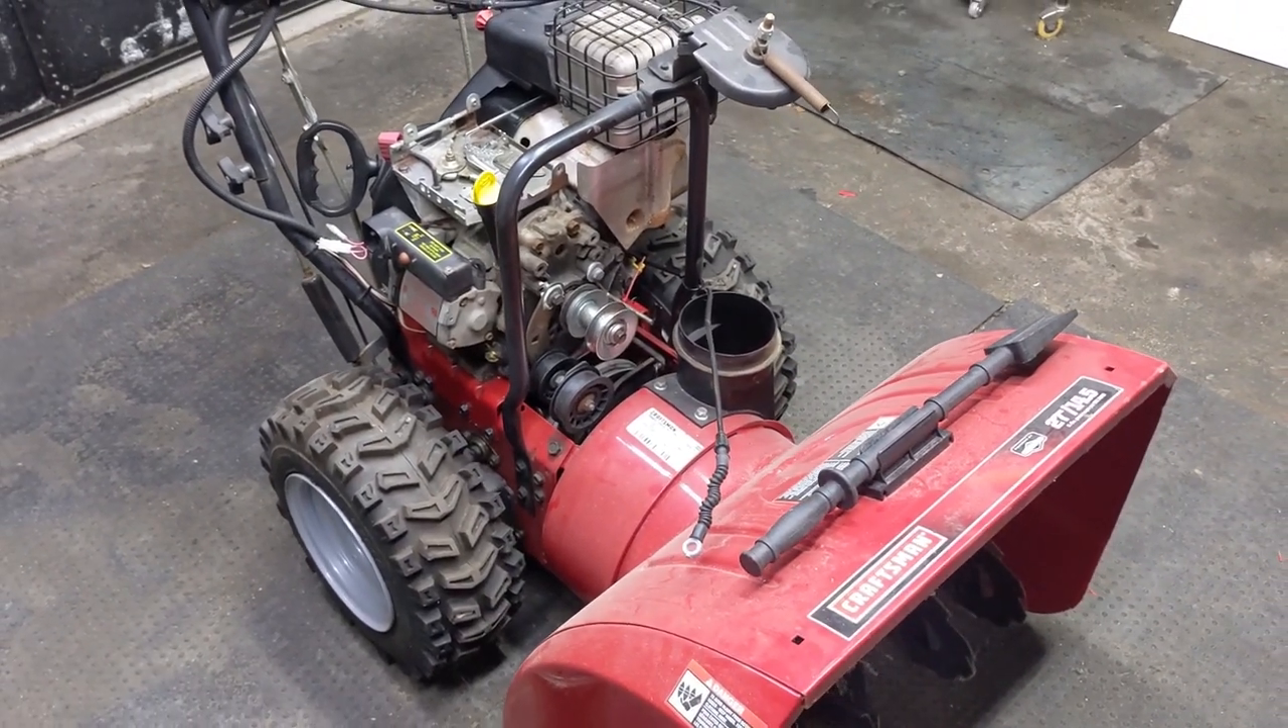Now, I don't have the chute installed to the snowblower here because I still have to do belts.